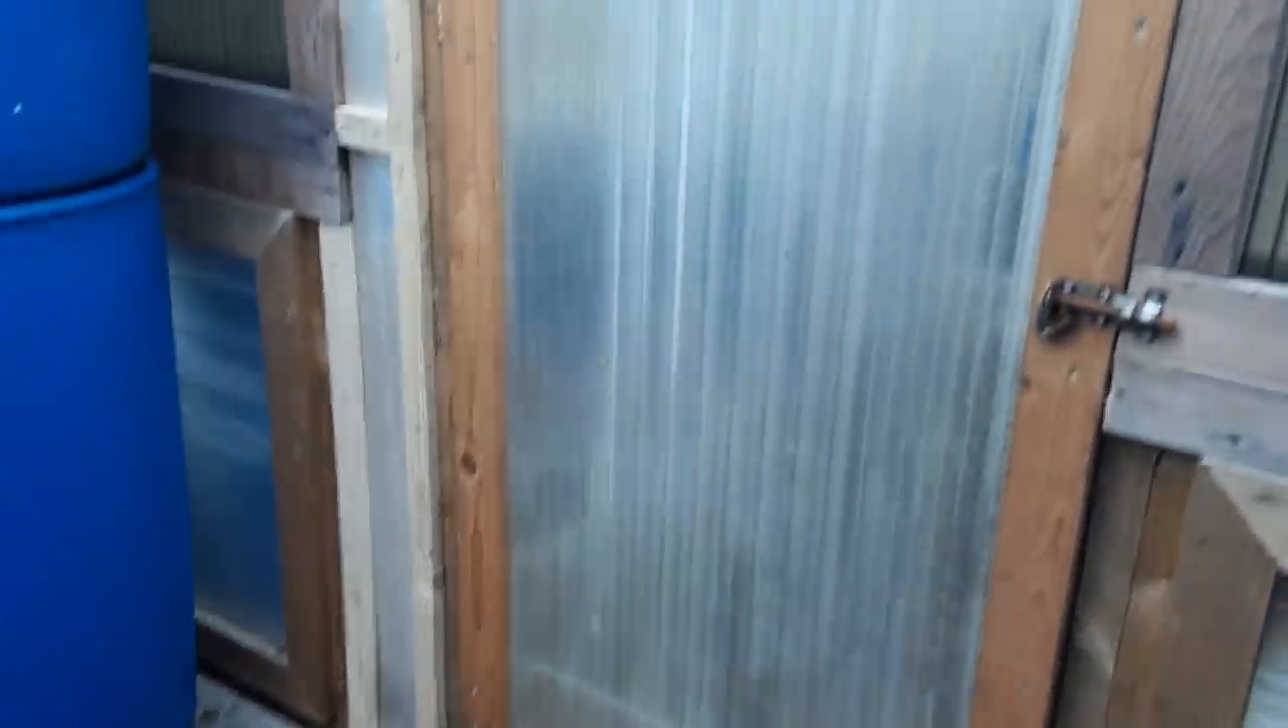We now have a door.